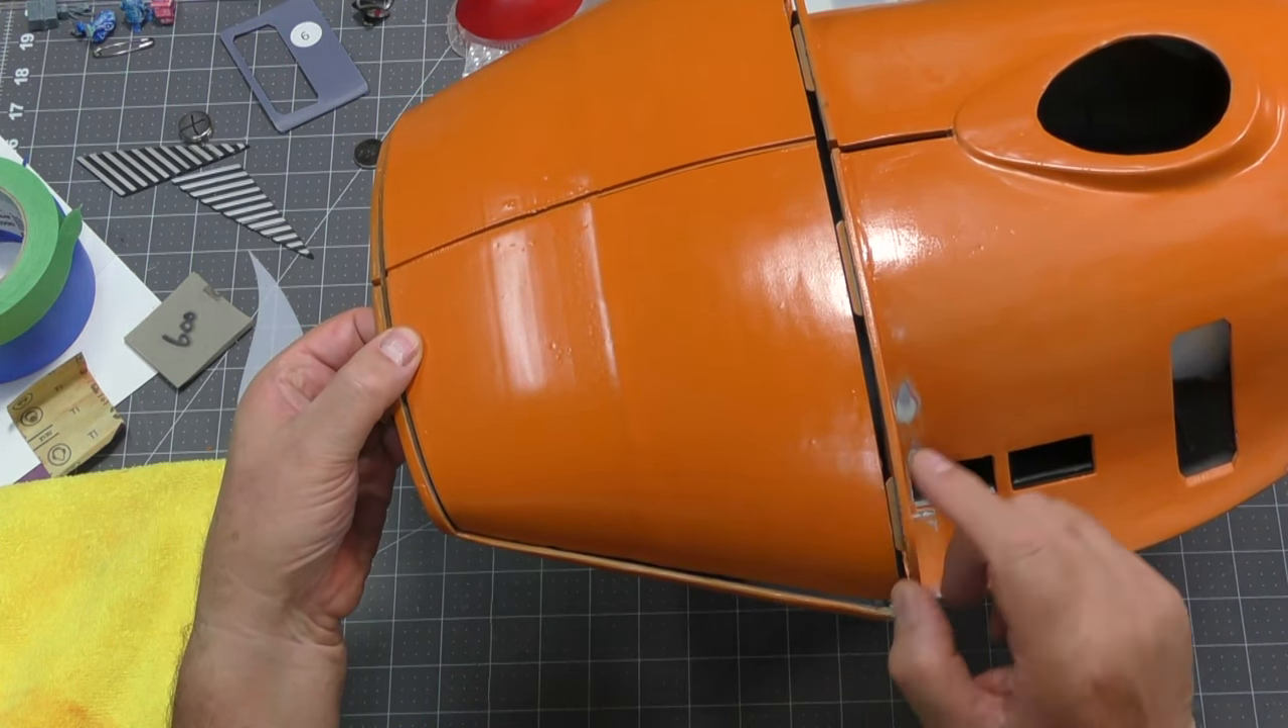When you drop the shell in you'll notice huge gapage look at that.